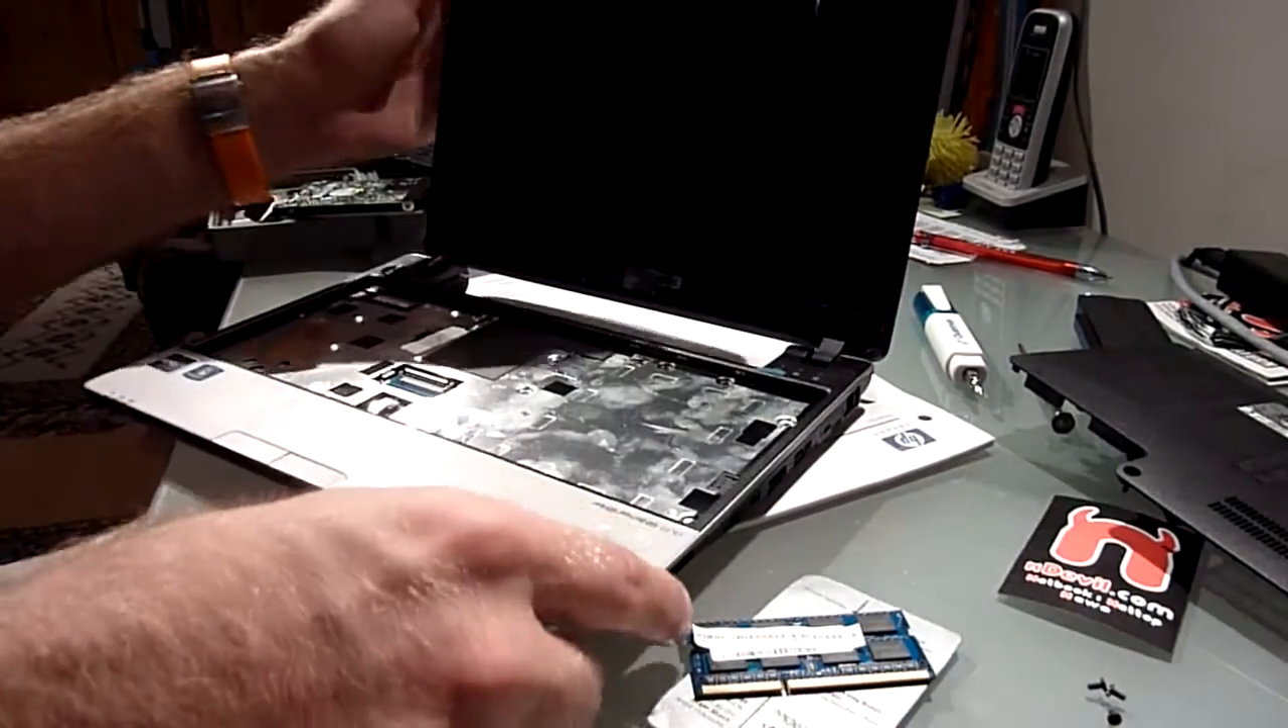And then on the other side, don't be shocked, there was a keyboard in here, but I took it out.